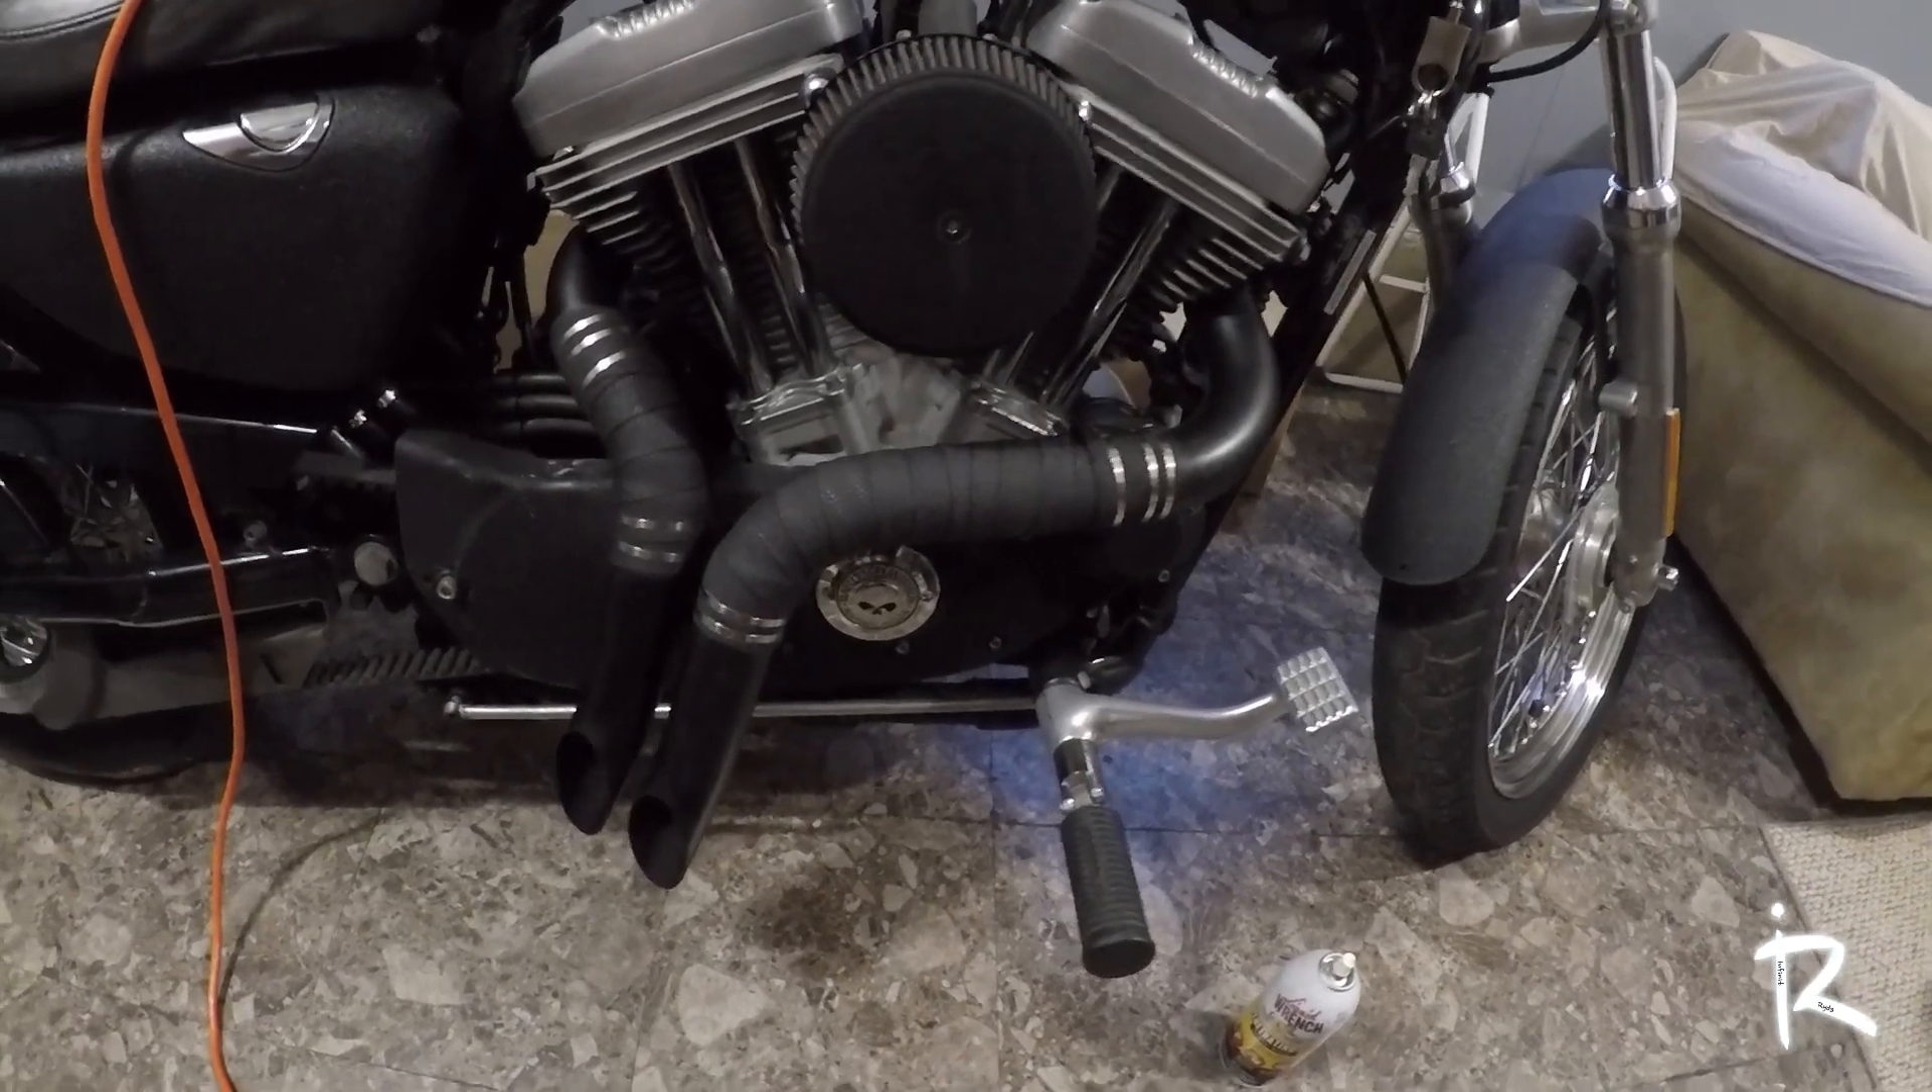Okay so I got the exhaust on.